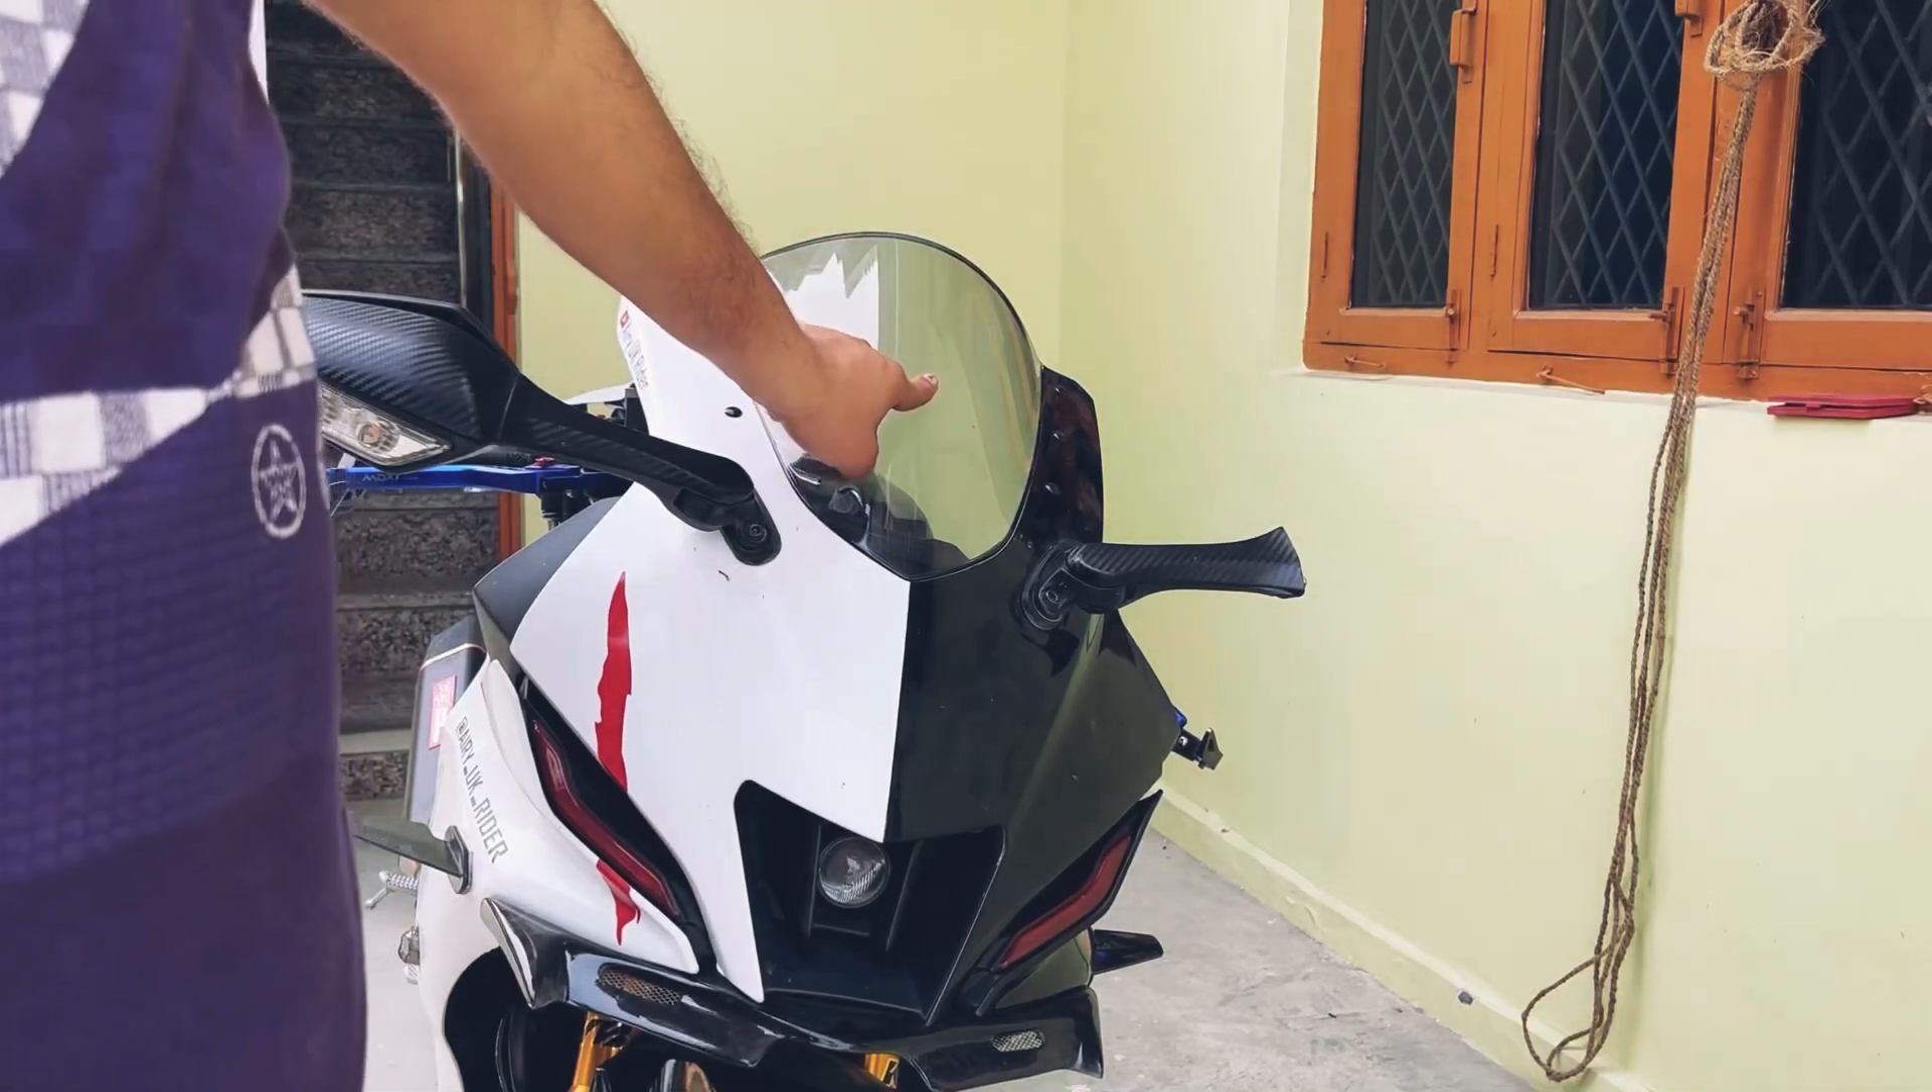تو یہ ہمارا وائزر آپ دیکھئے فٹ ہو چکا ہے۔